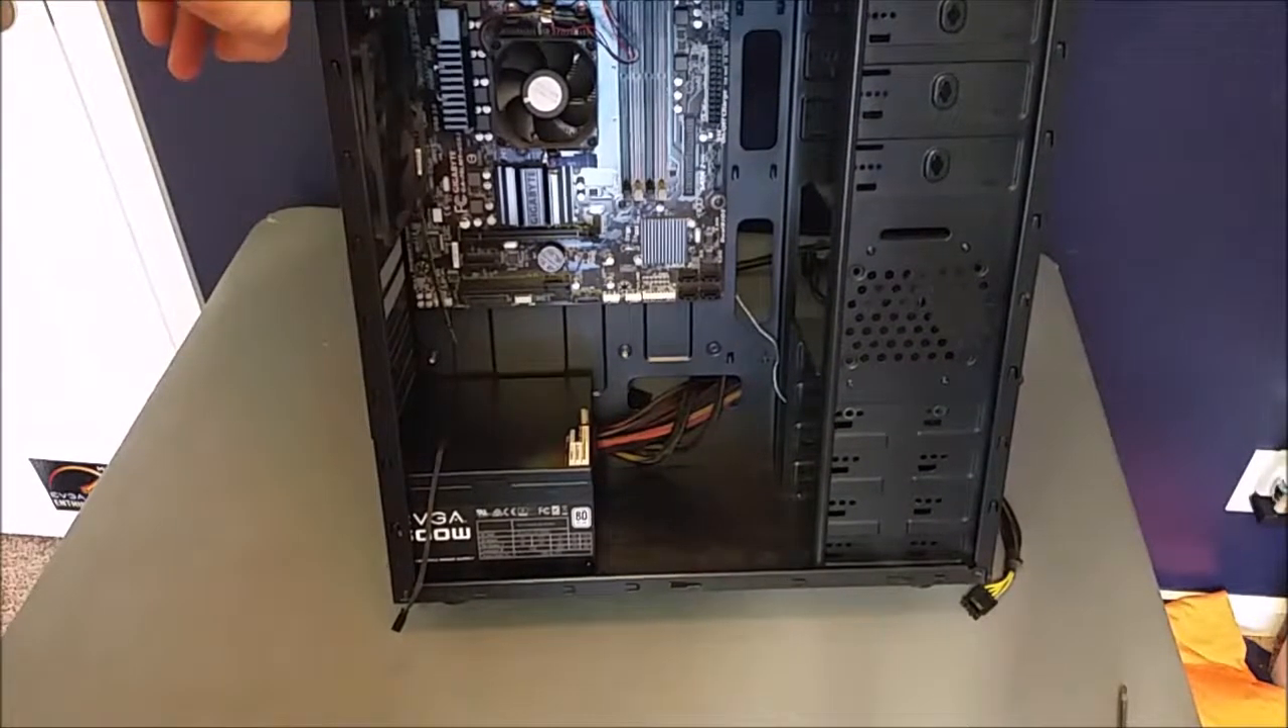Now we have a processor and my motherboard in there and uh obviously eventually we'll have to do some cable management.